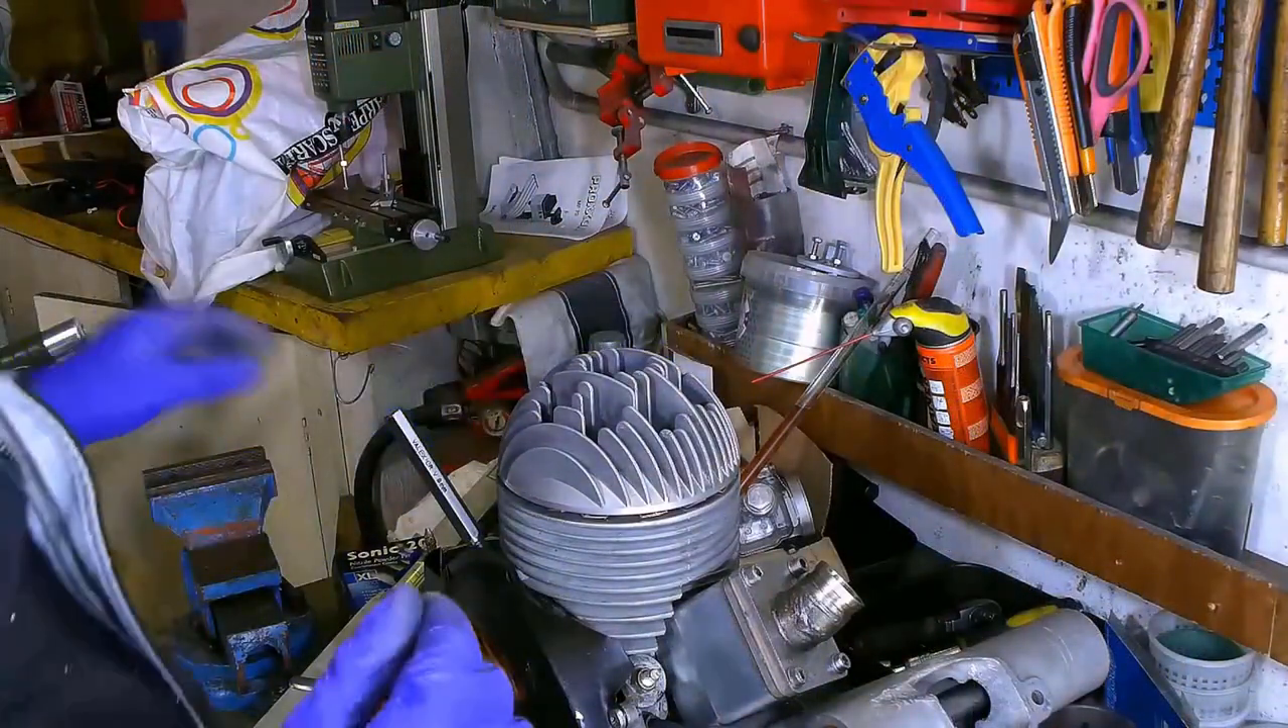We mounted back our head, so let's proceed with the measurements.